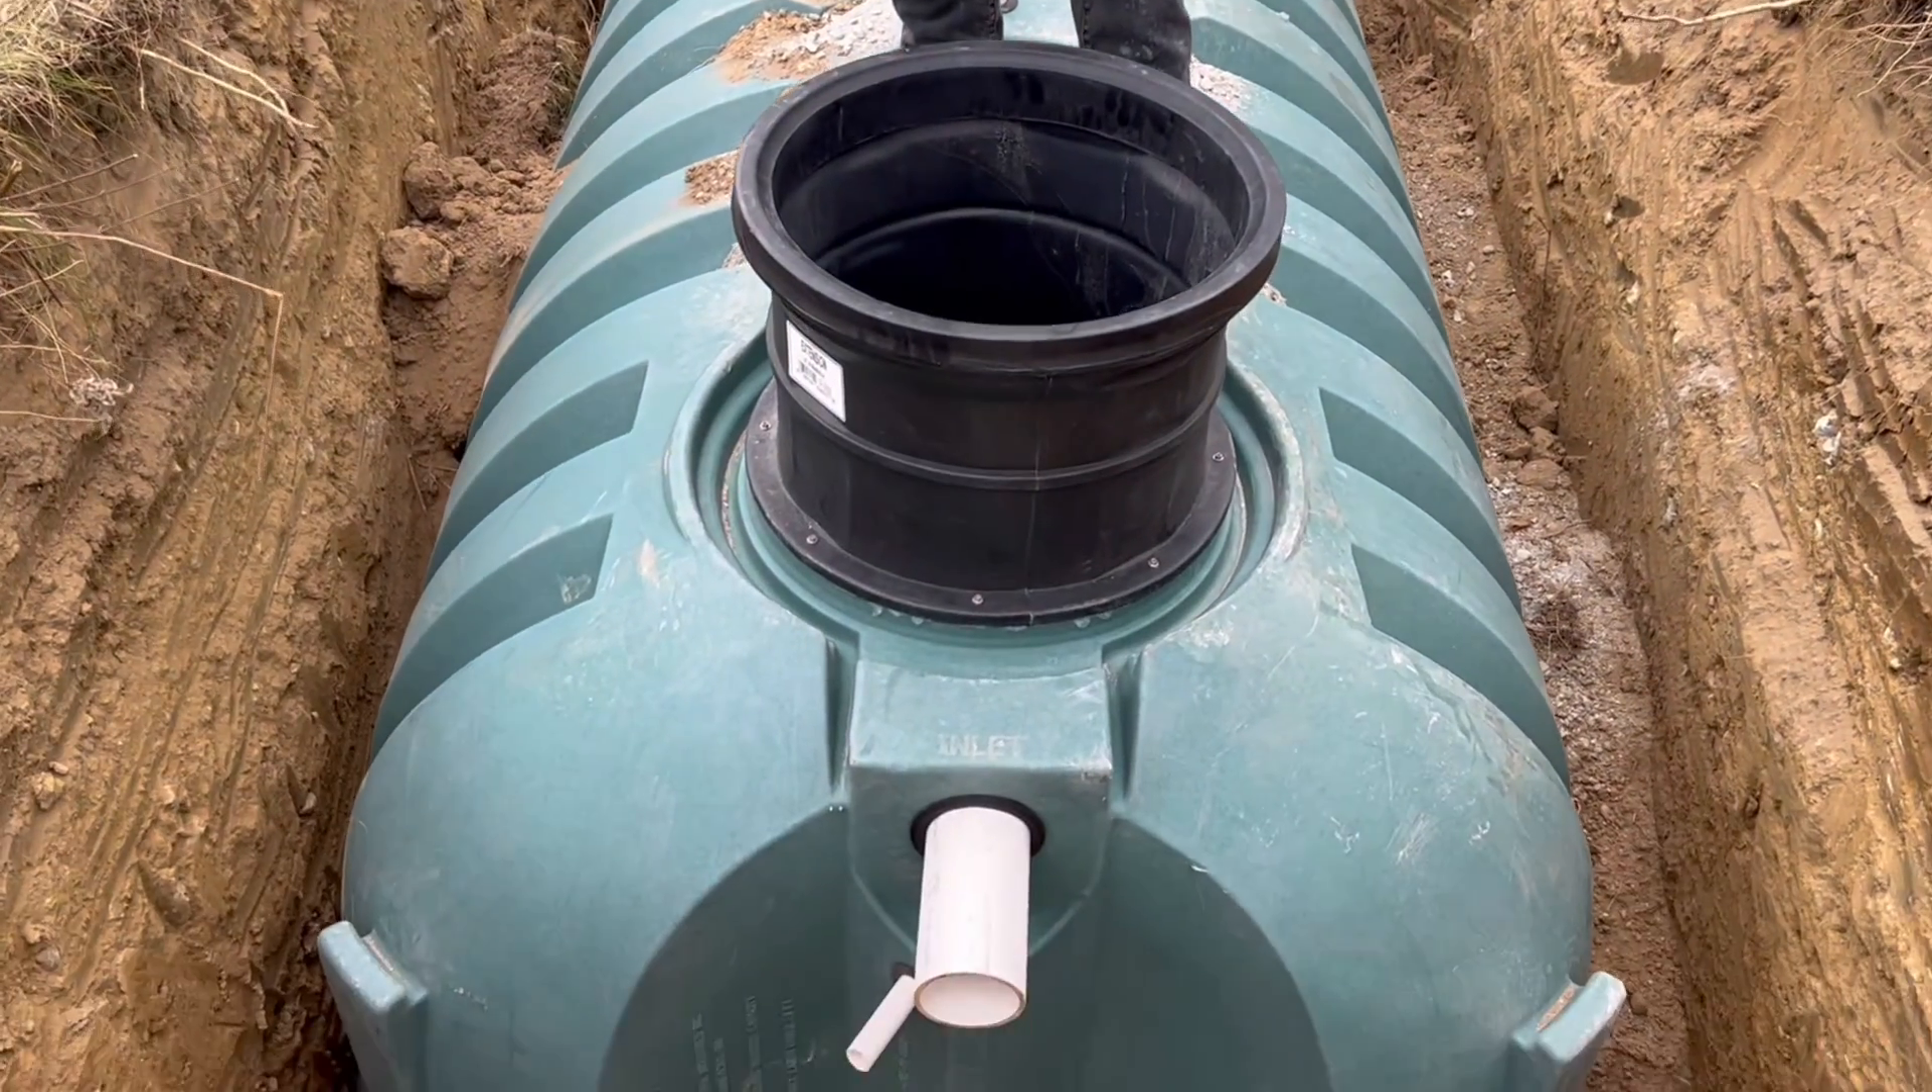We have our pipe penetrations going through the tank at this point.